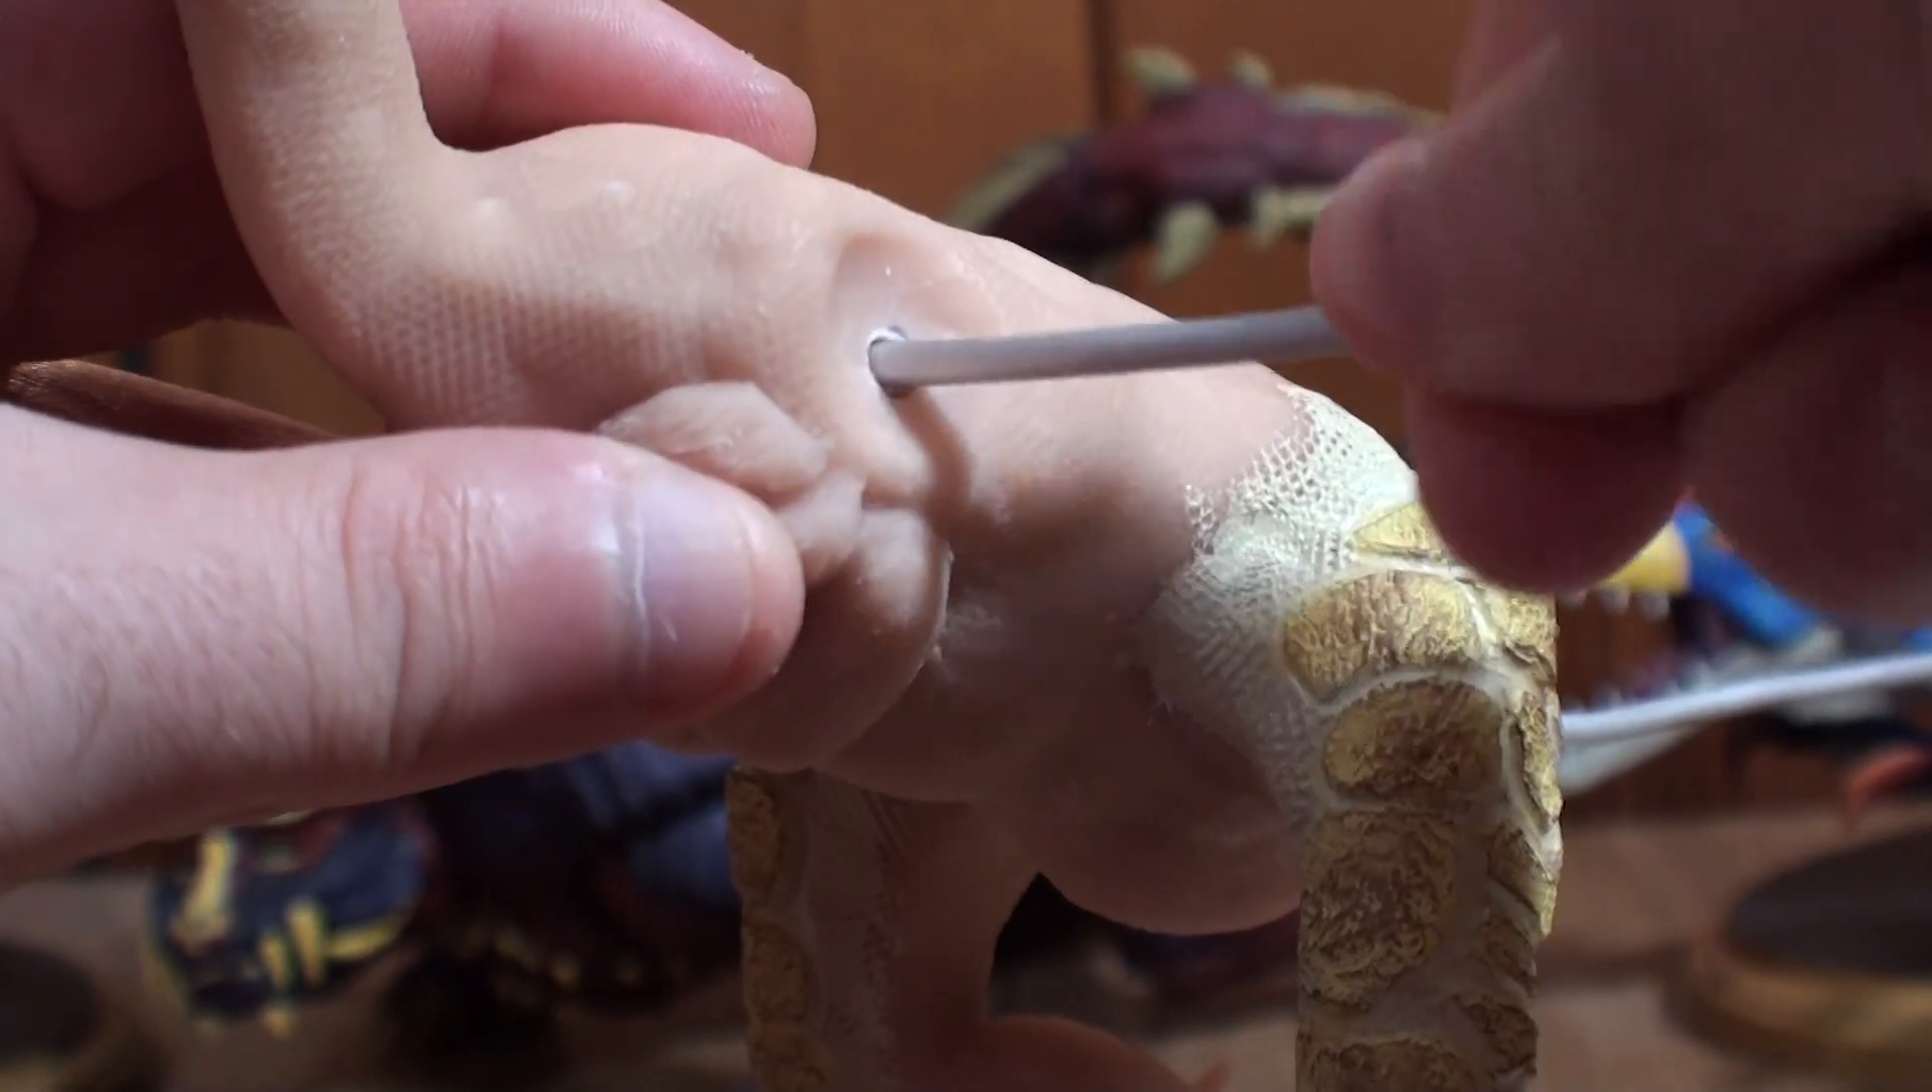I start by making my marks drill some holes and what do you know the thick wire fits perfectly.